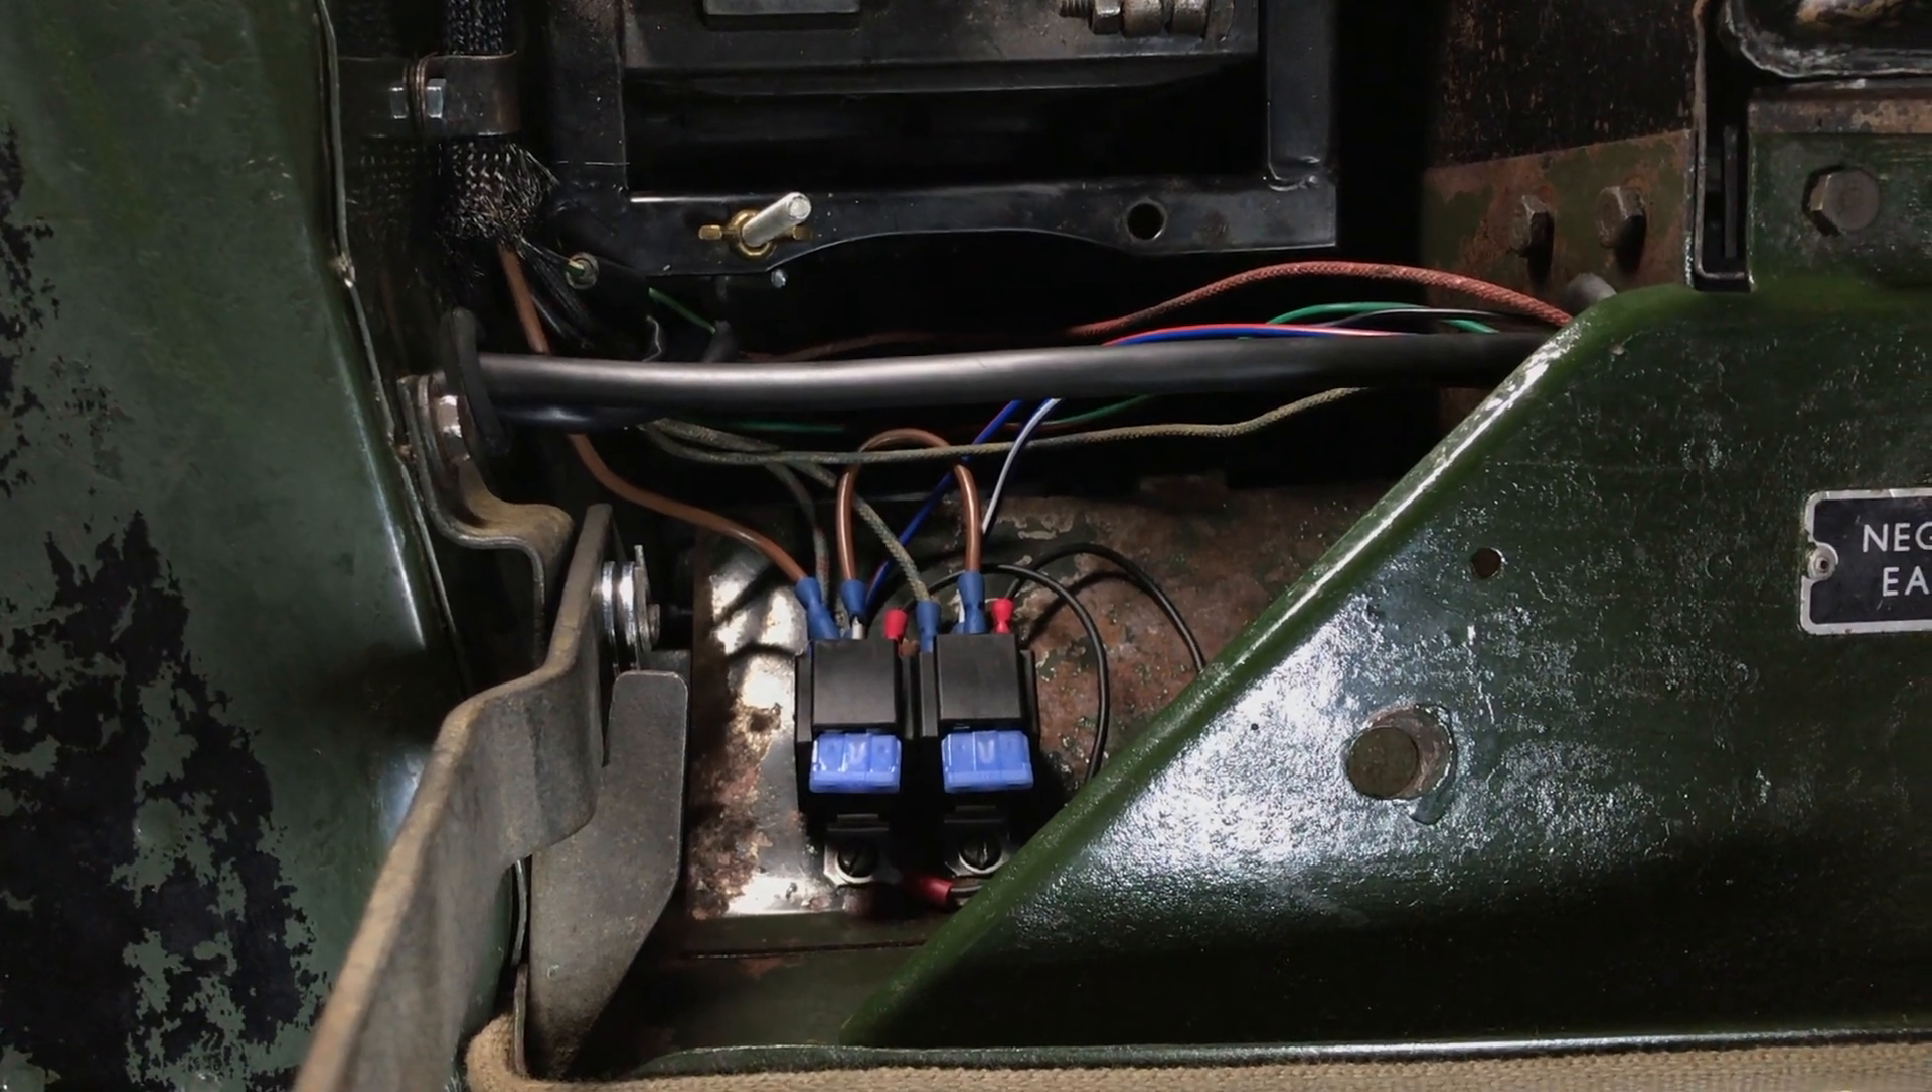Well, the relays are in now. And they're tucked away down there. Both fused.